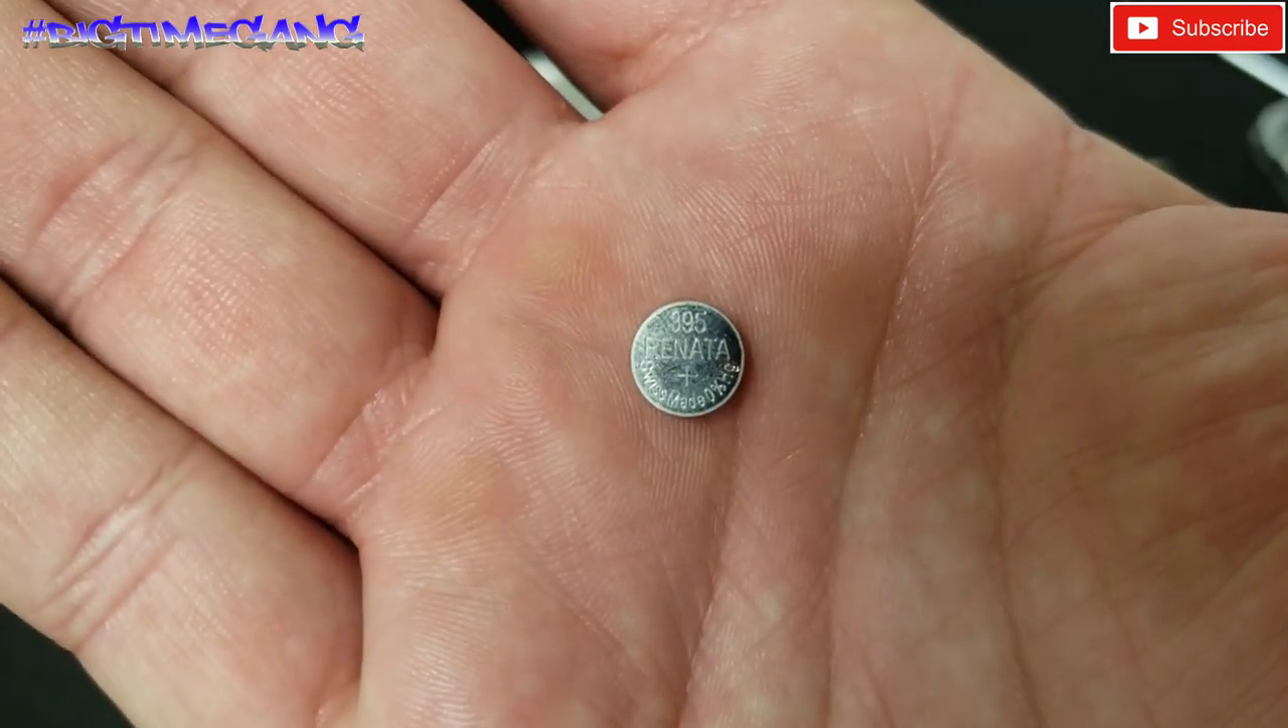Battery is out battery is out.